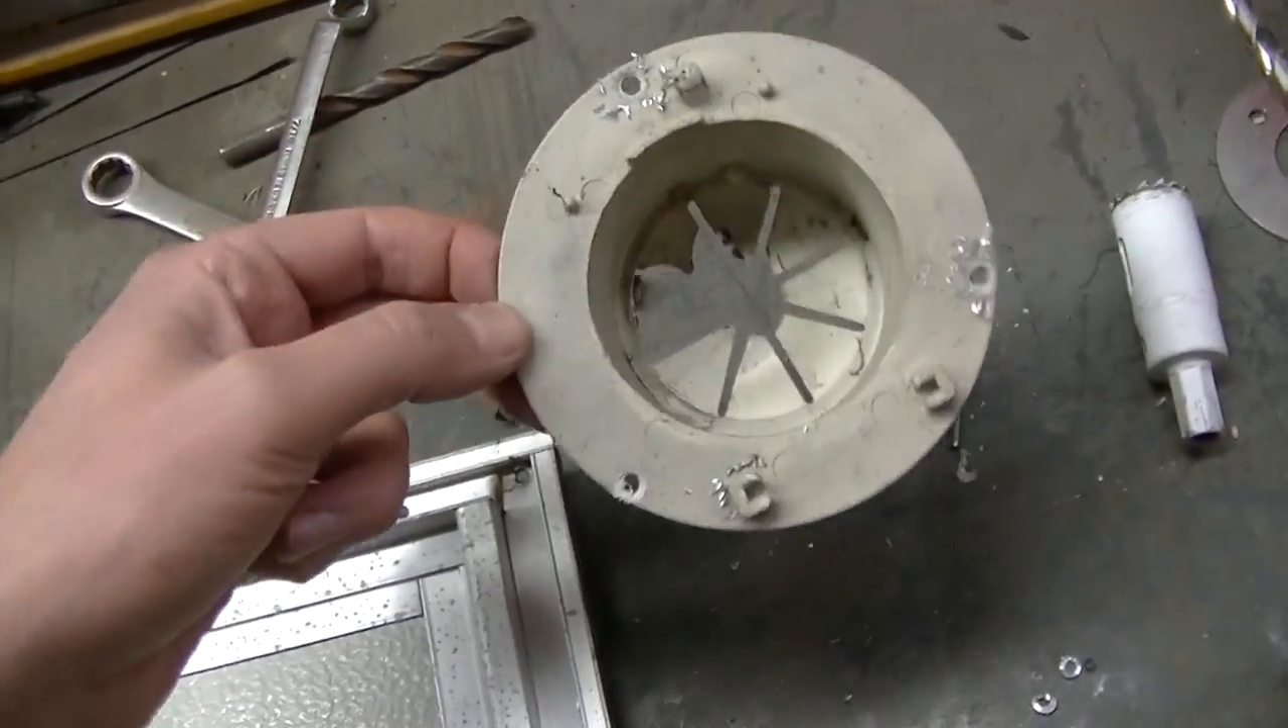Okay so I just finished drilling My rivets out And got this old piece off.